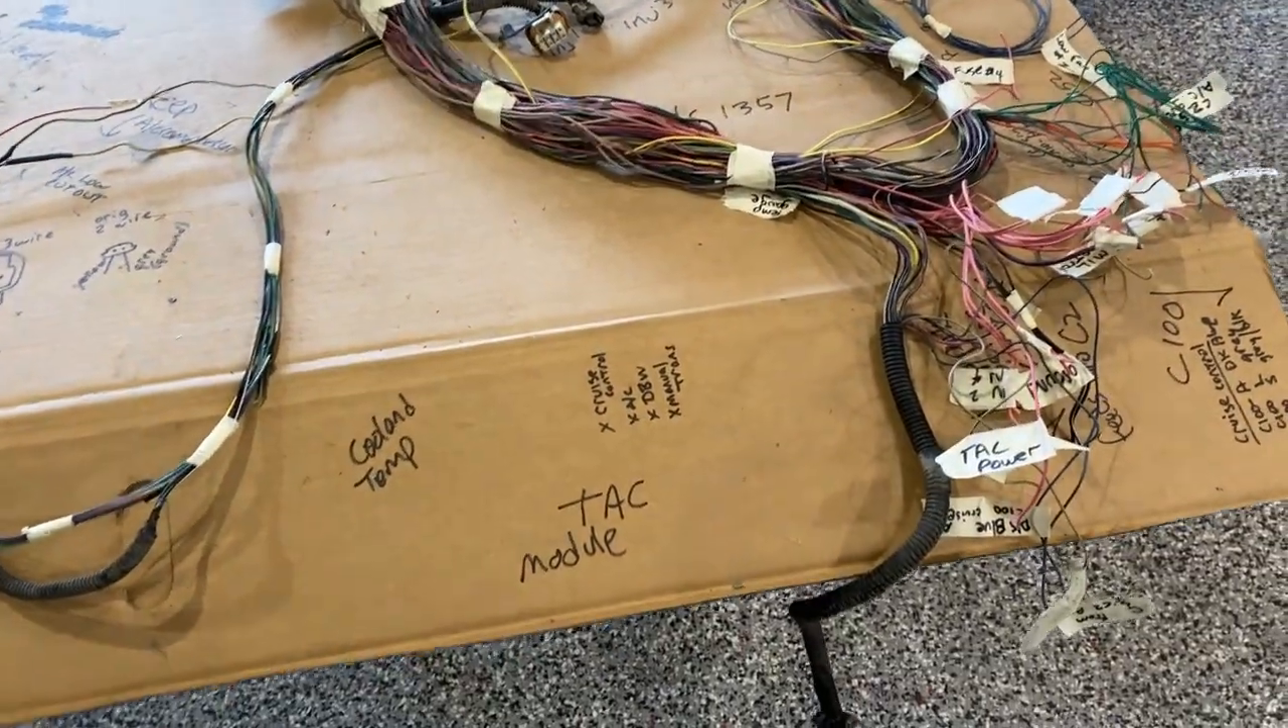Okay, we've thinned out the harness. We haven't covered it up yet. We still have a few things to wrap up.